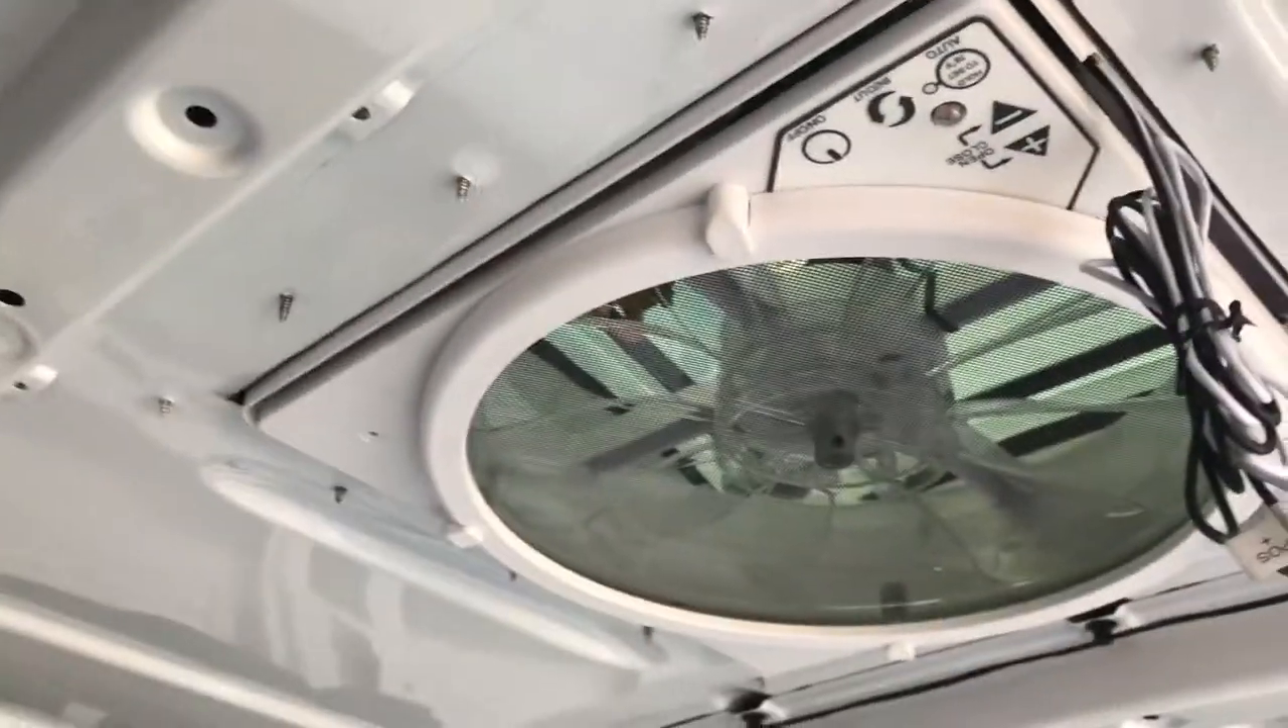Here's the electrical to get hooked up at a much later time.